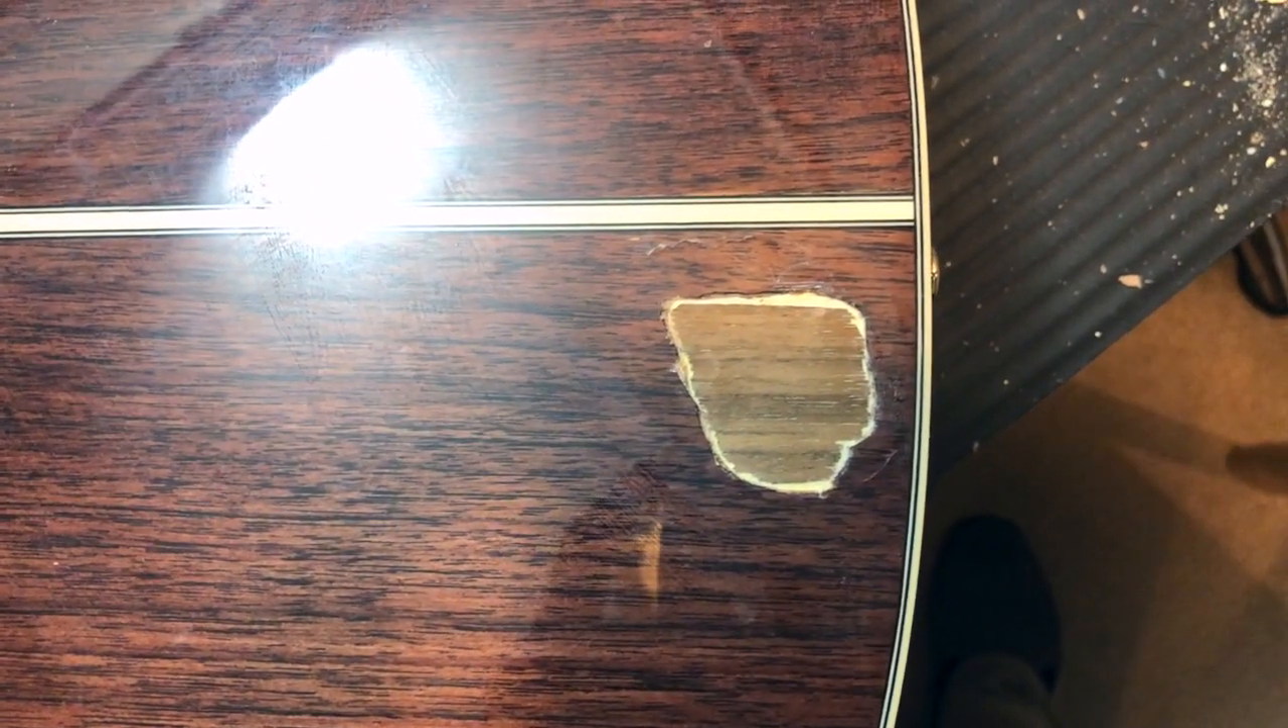There's the patch in and the wood filler around it and then the job is going to be colouring it.